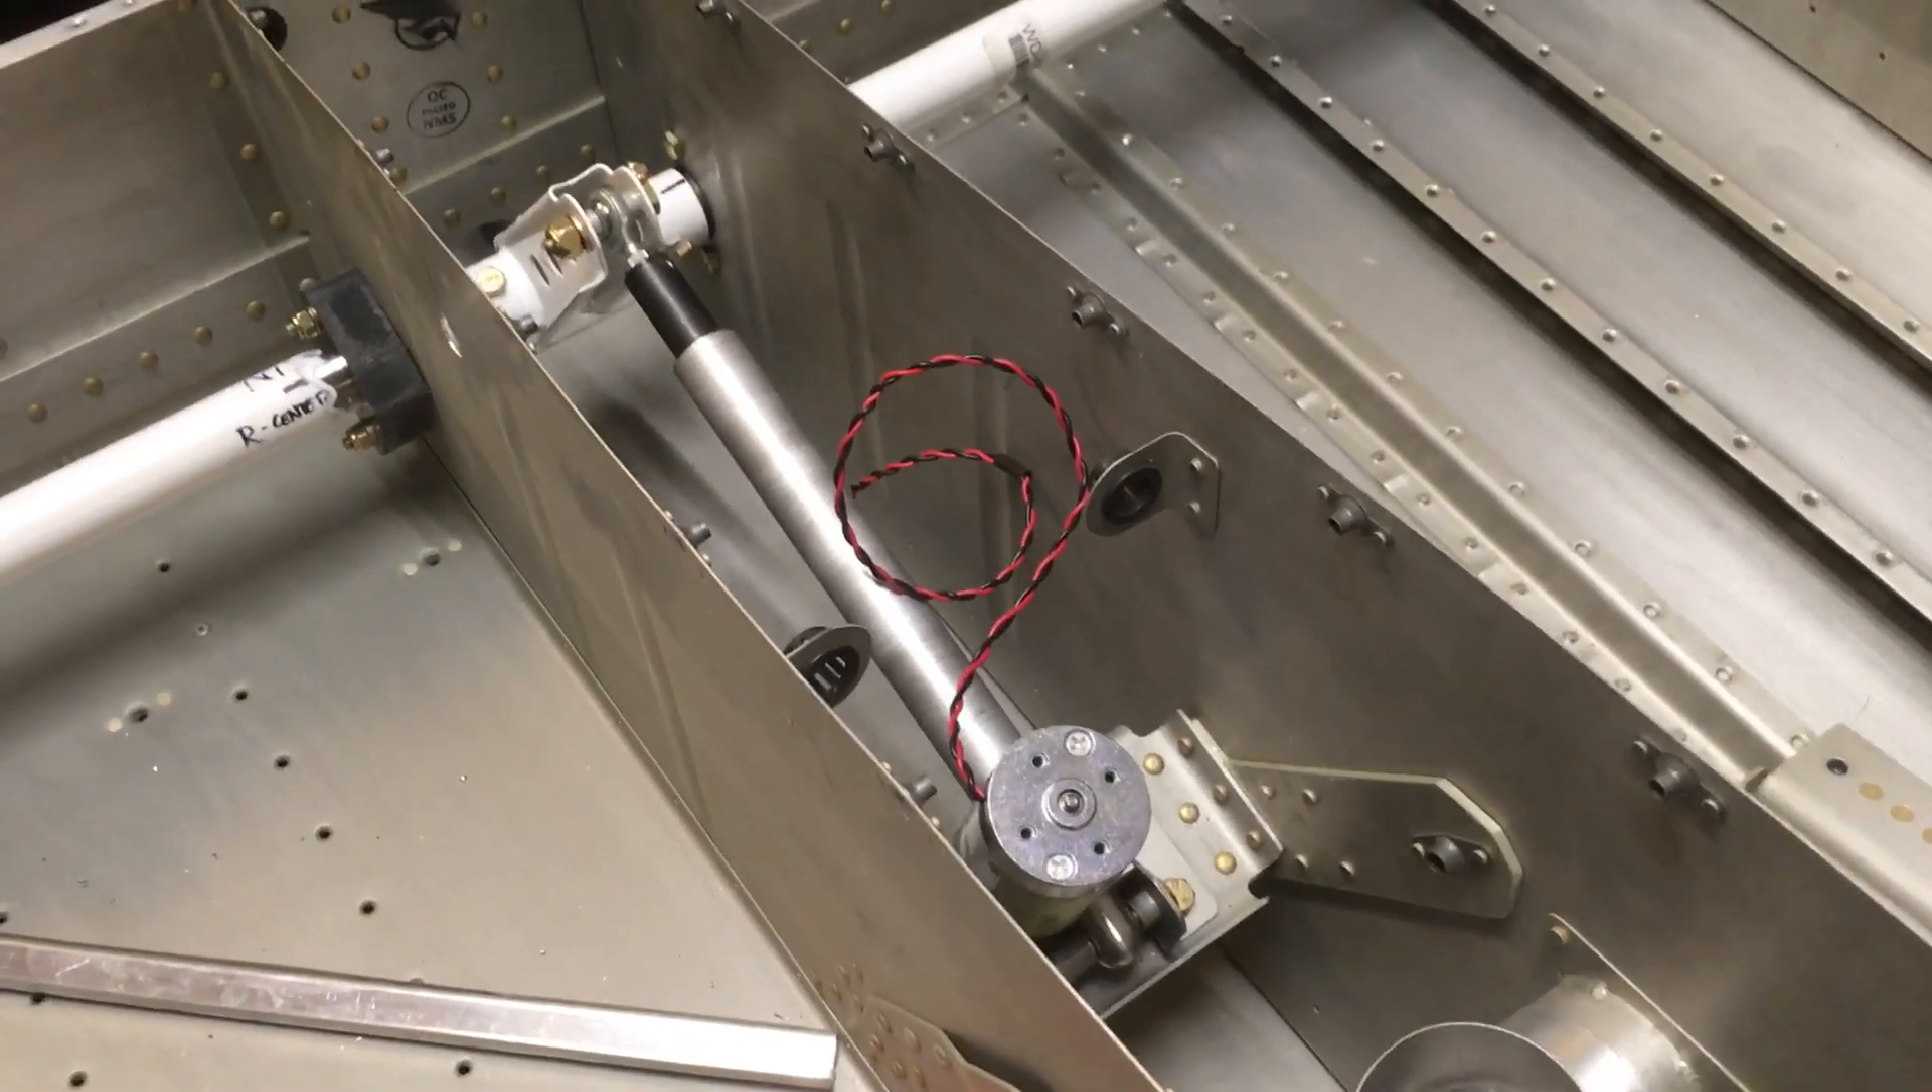I got the flap motor installed.